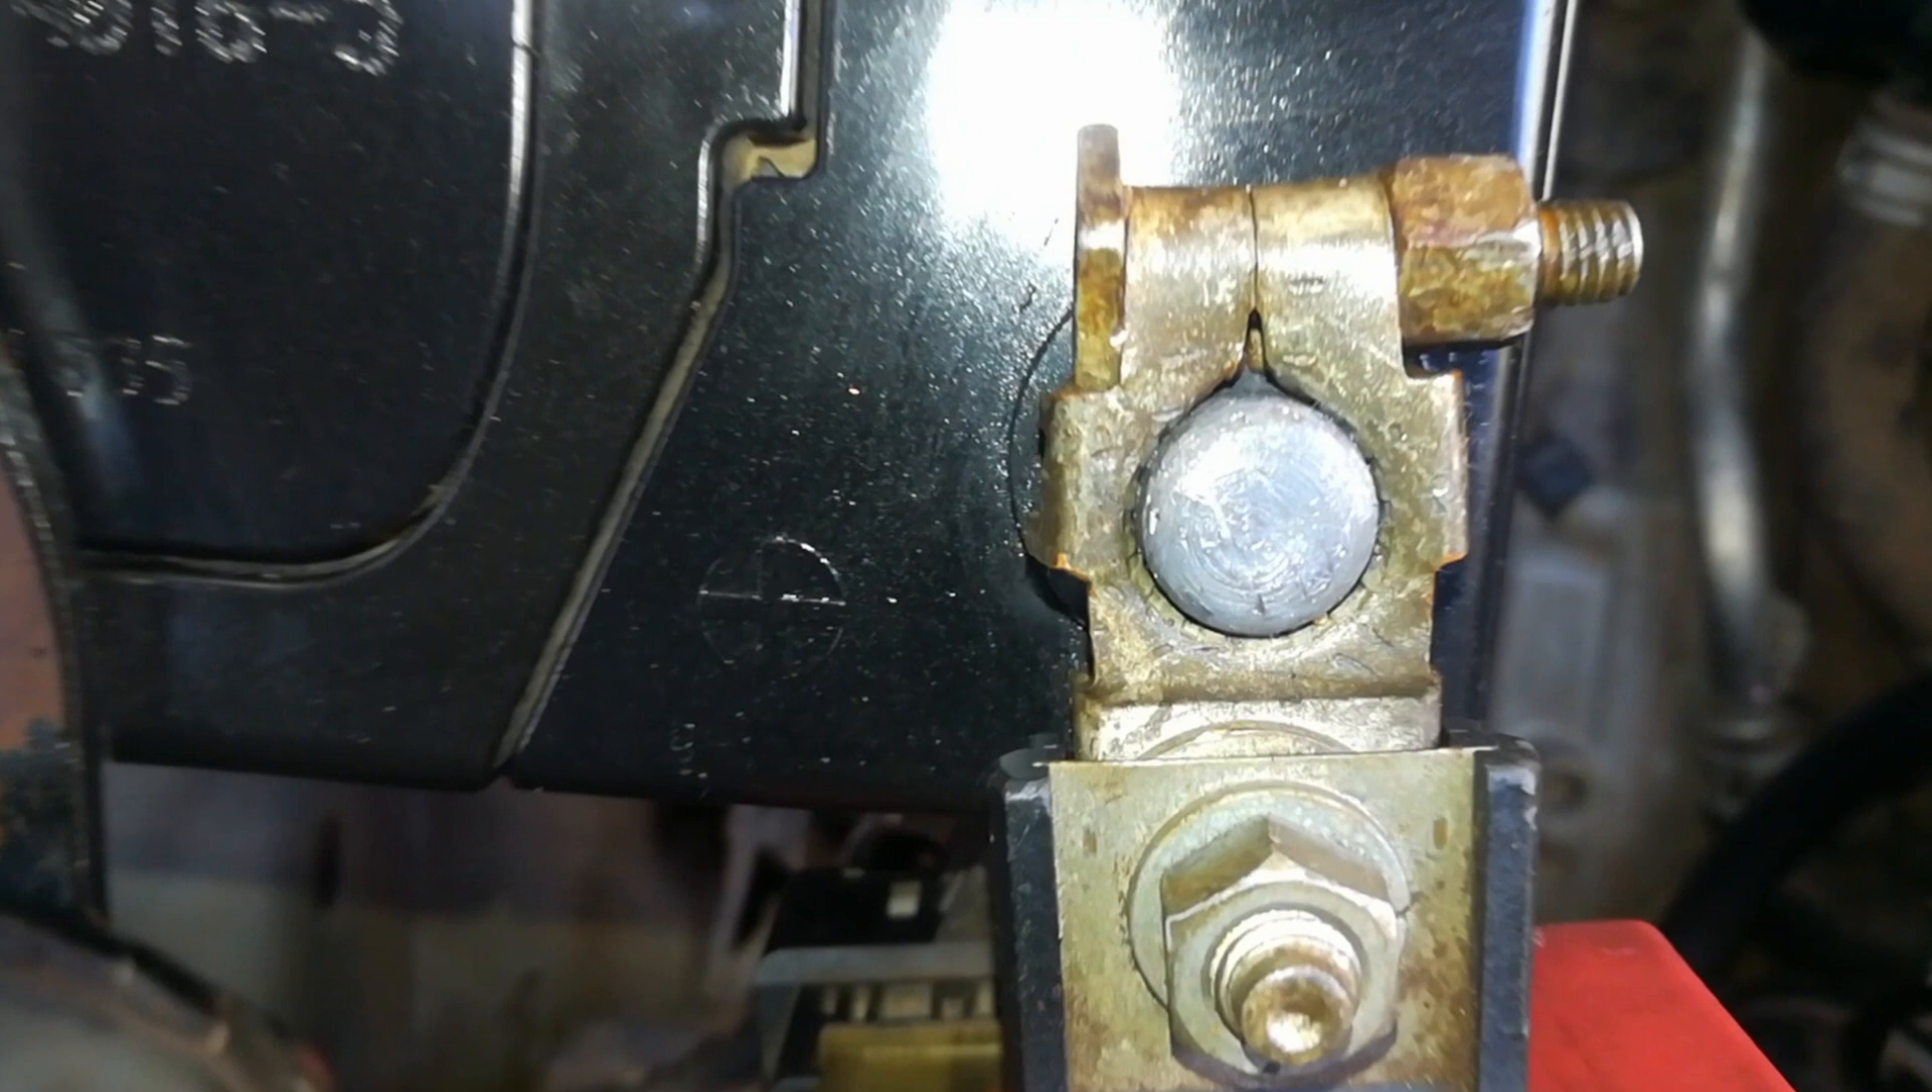As you can see the terminal is completely surrounded by the contact.